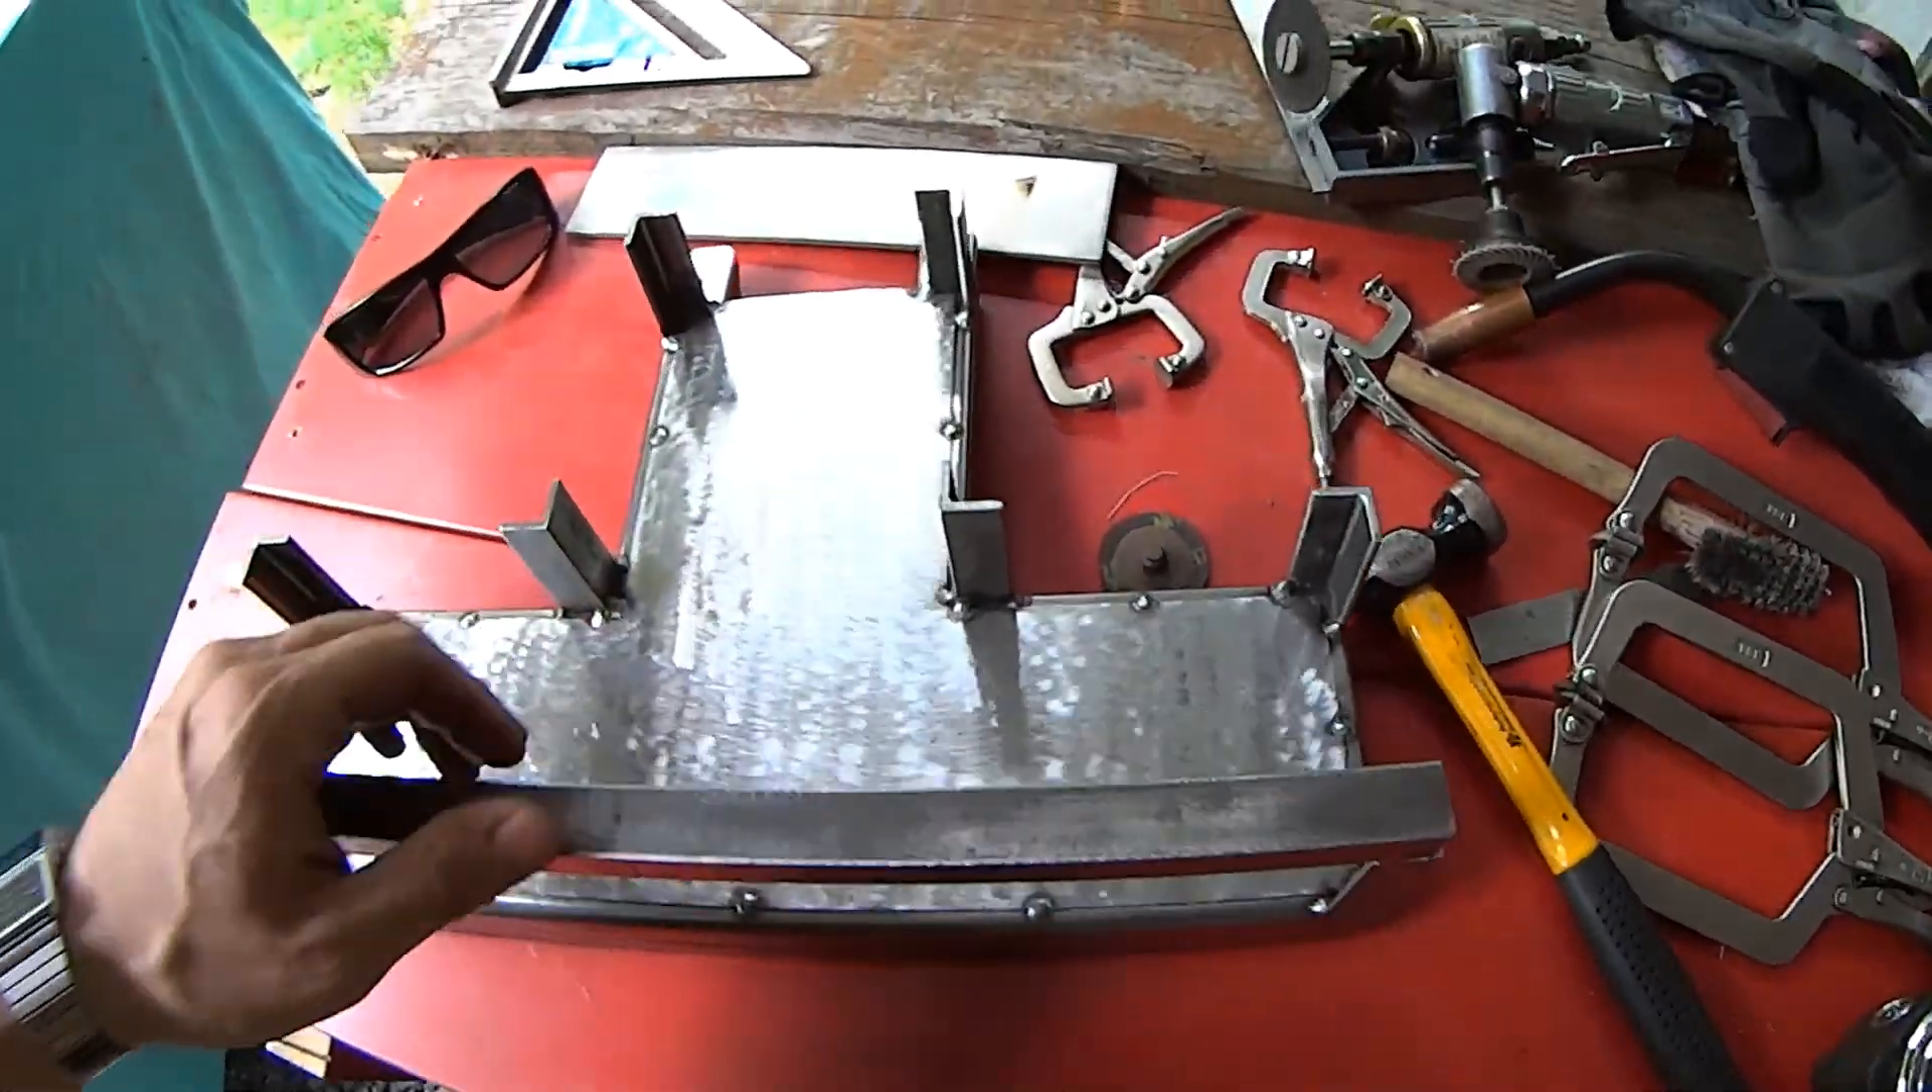You can see i've got all my uprights put up.